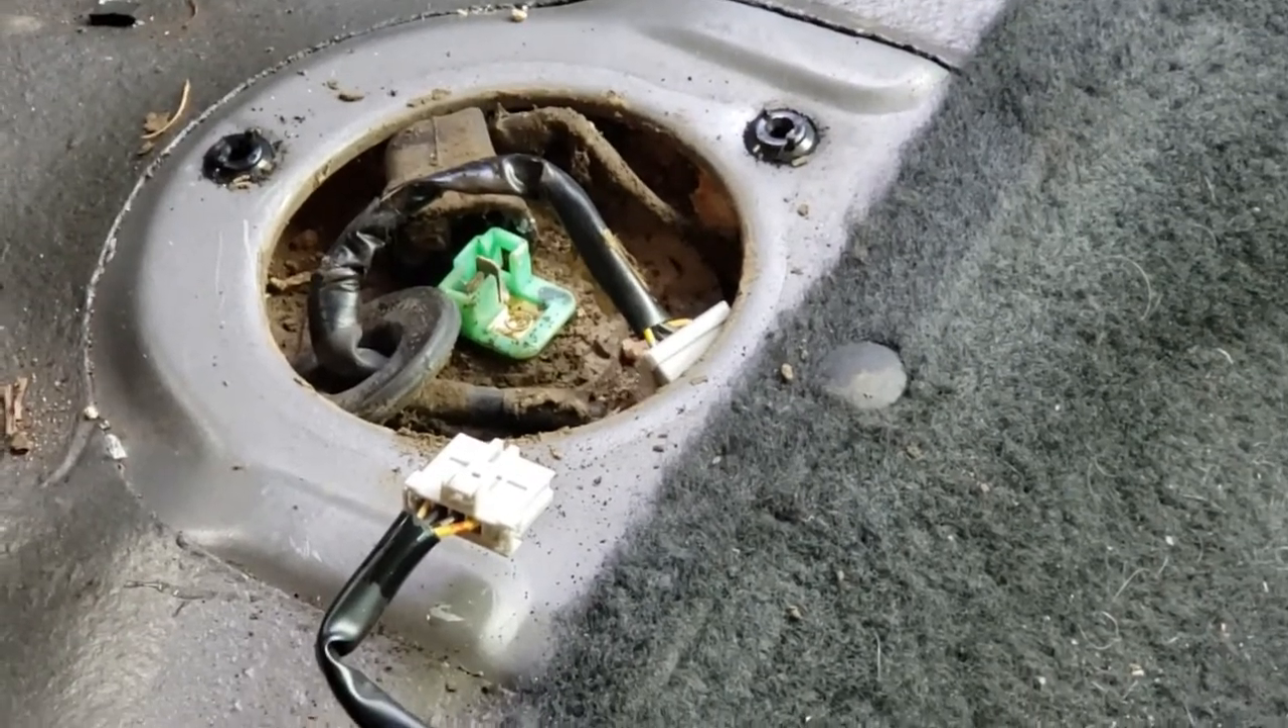Okay we've taken the fuel sending unit cover off disconnected the power wires and leads and tucked them back down.